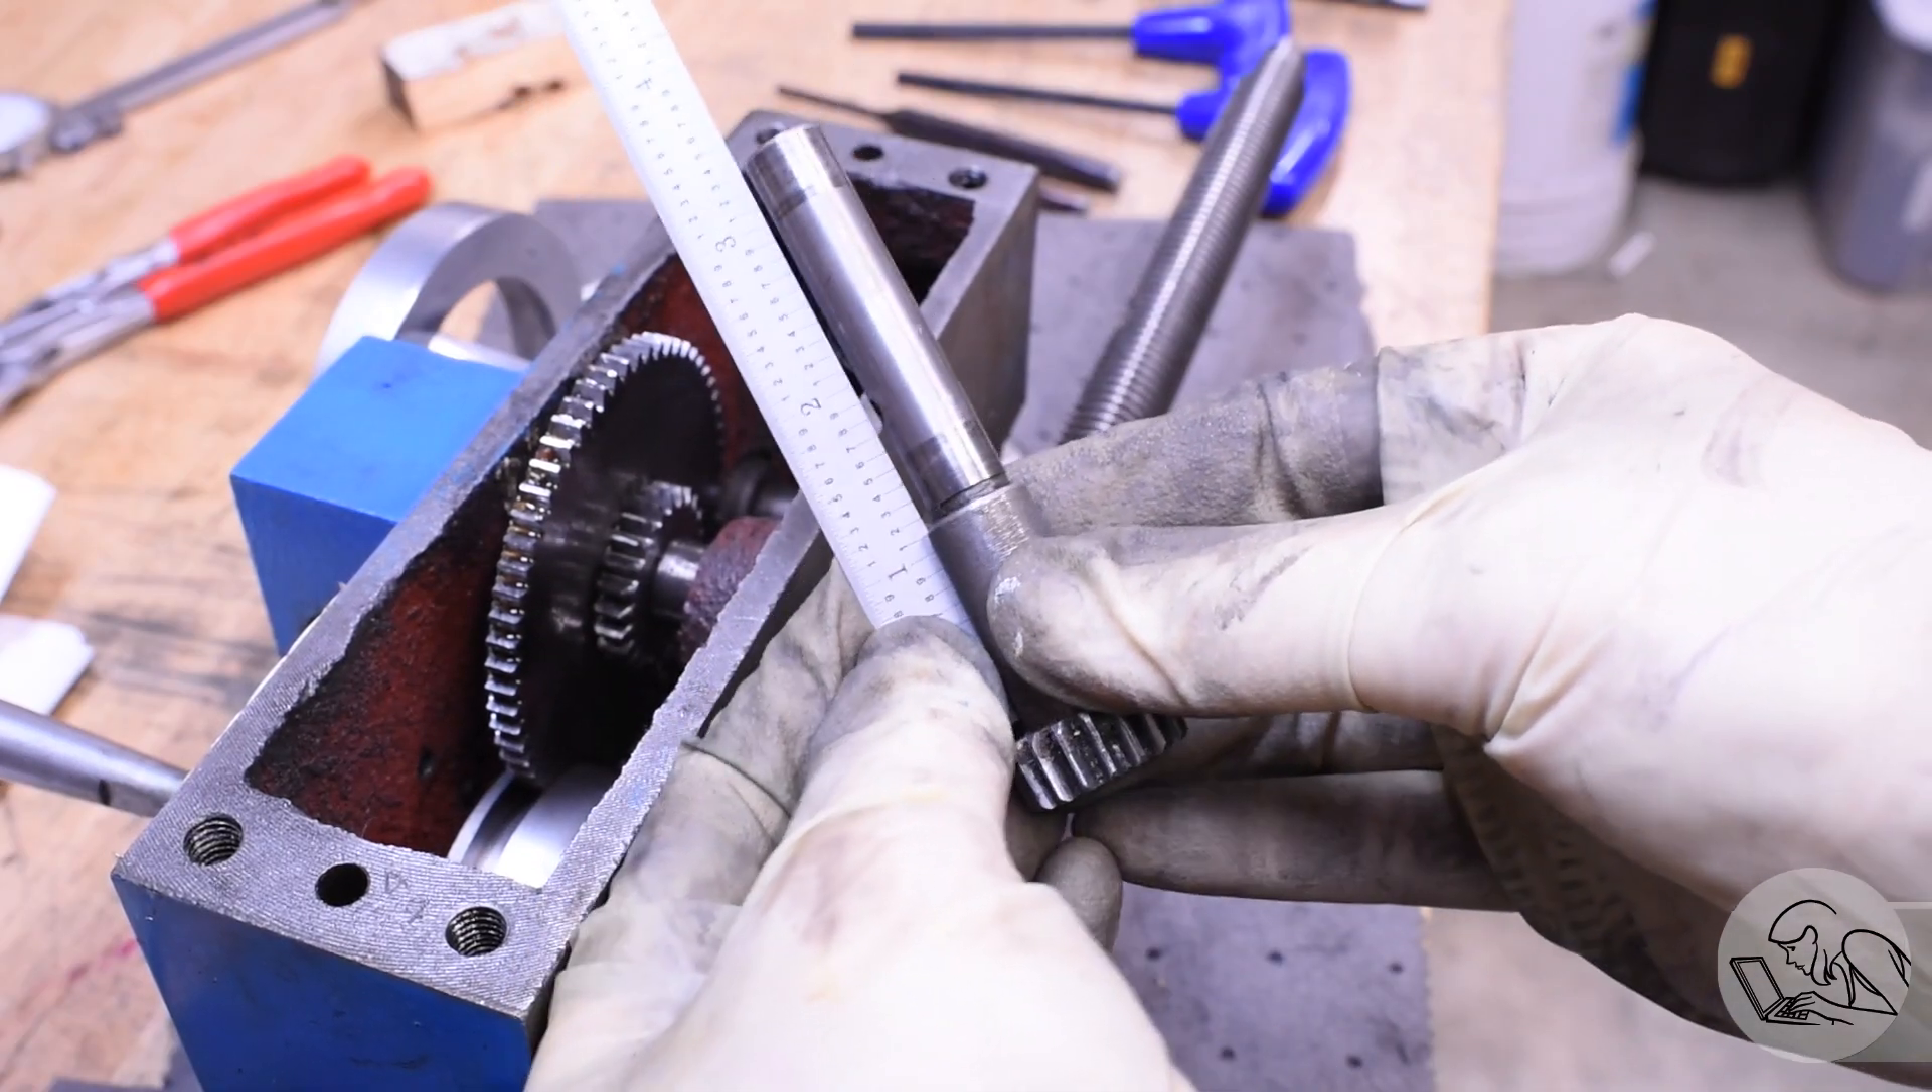Got the pinion drive shaft out and yeah that sure is bent.